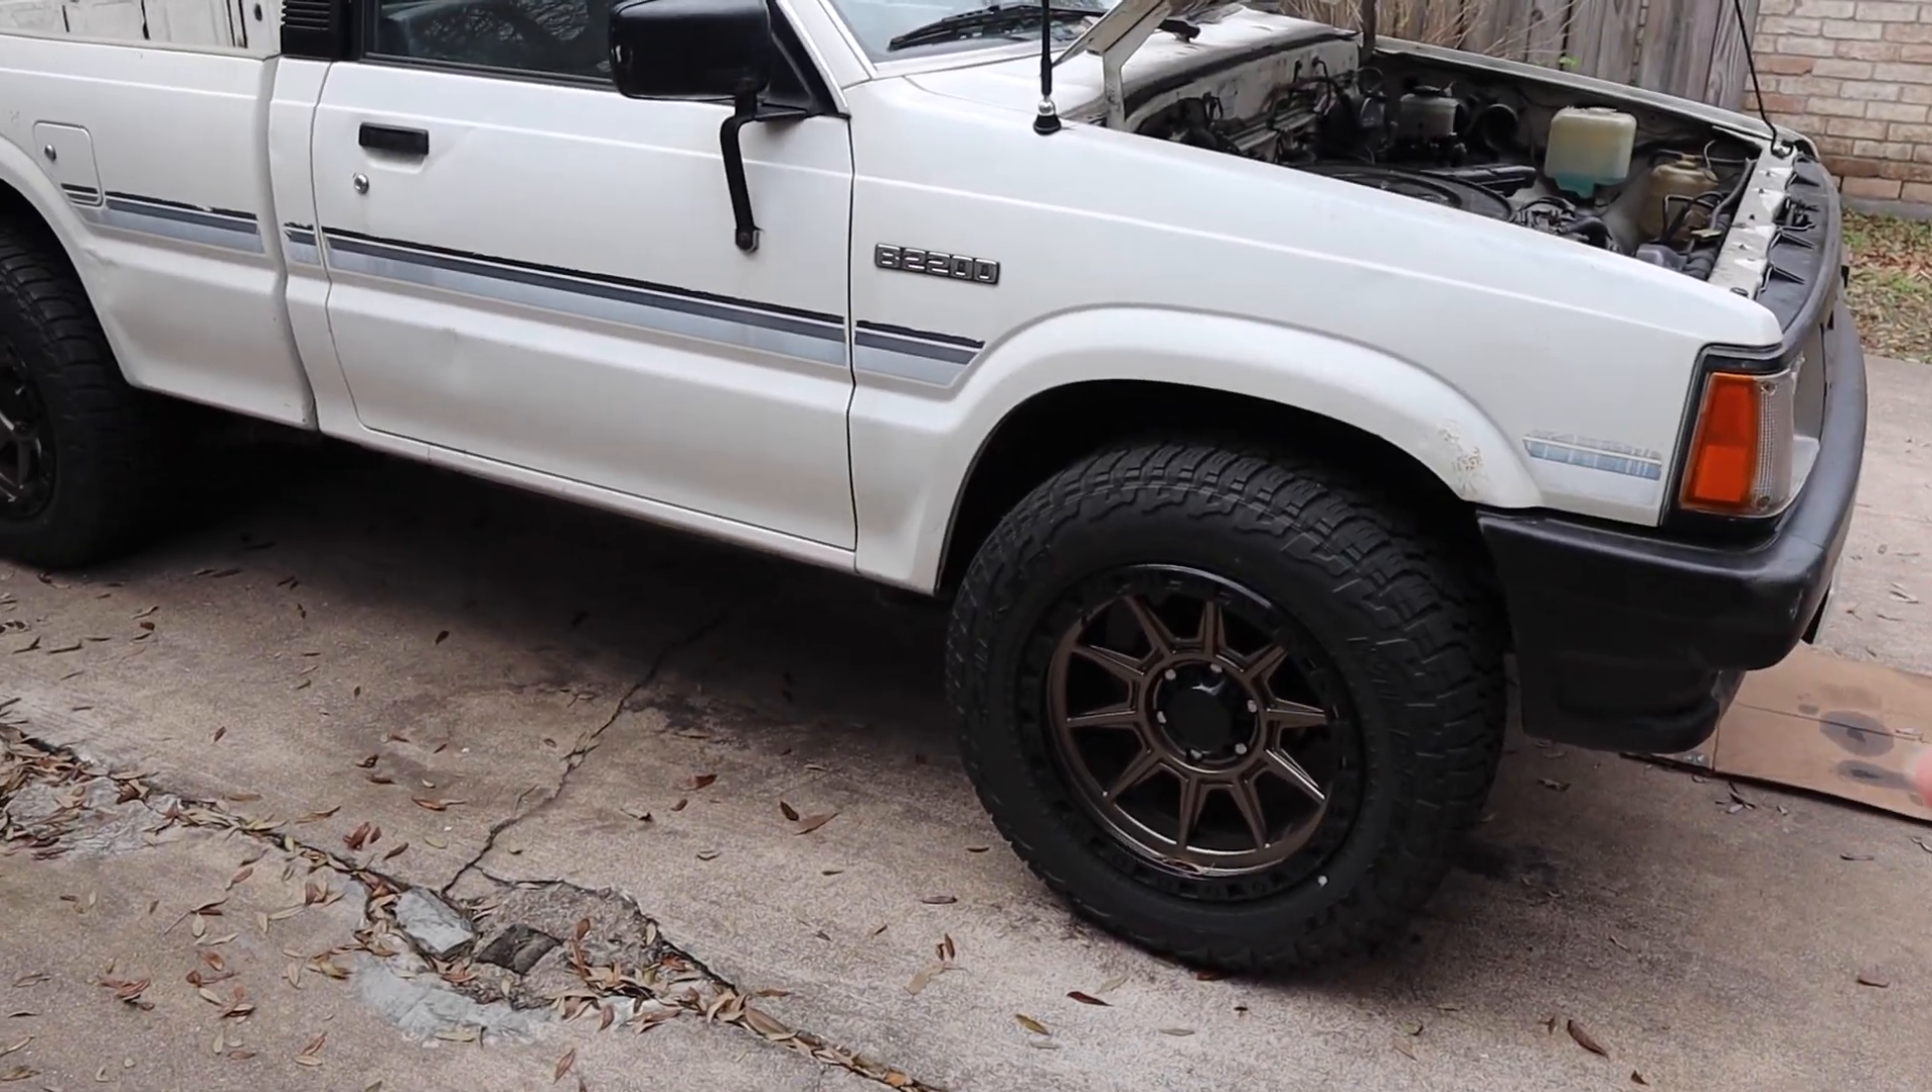Again real quick I think the last time you guys saw the truck in the channel we added this big wheels as a bit of a joke just to see if they fit they actually did fit.